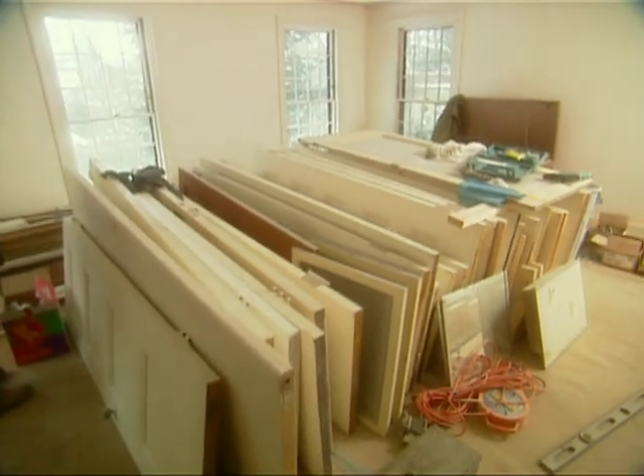We've removed all of our doors and we have them lined up here labeled numbered.